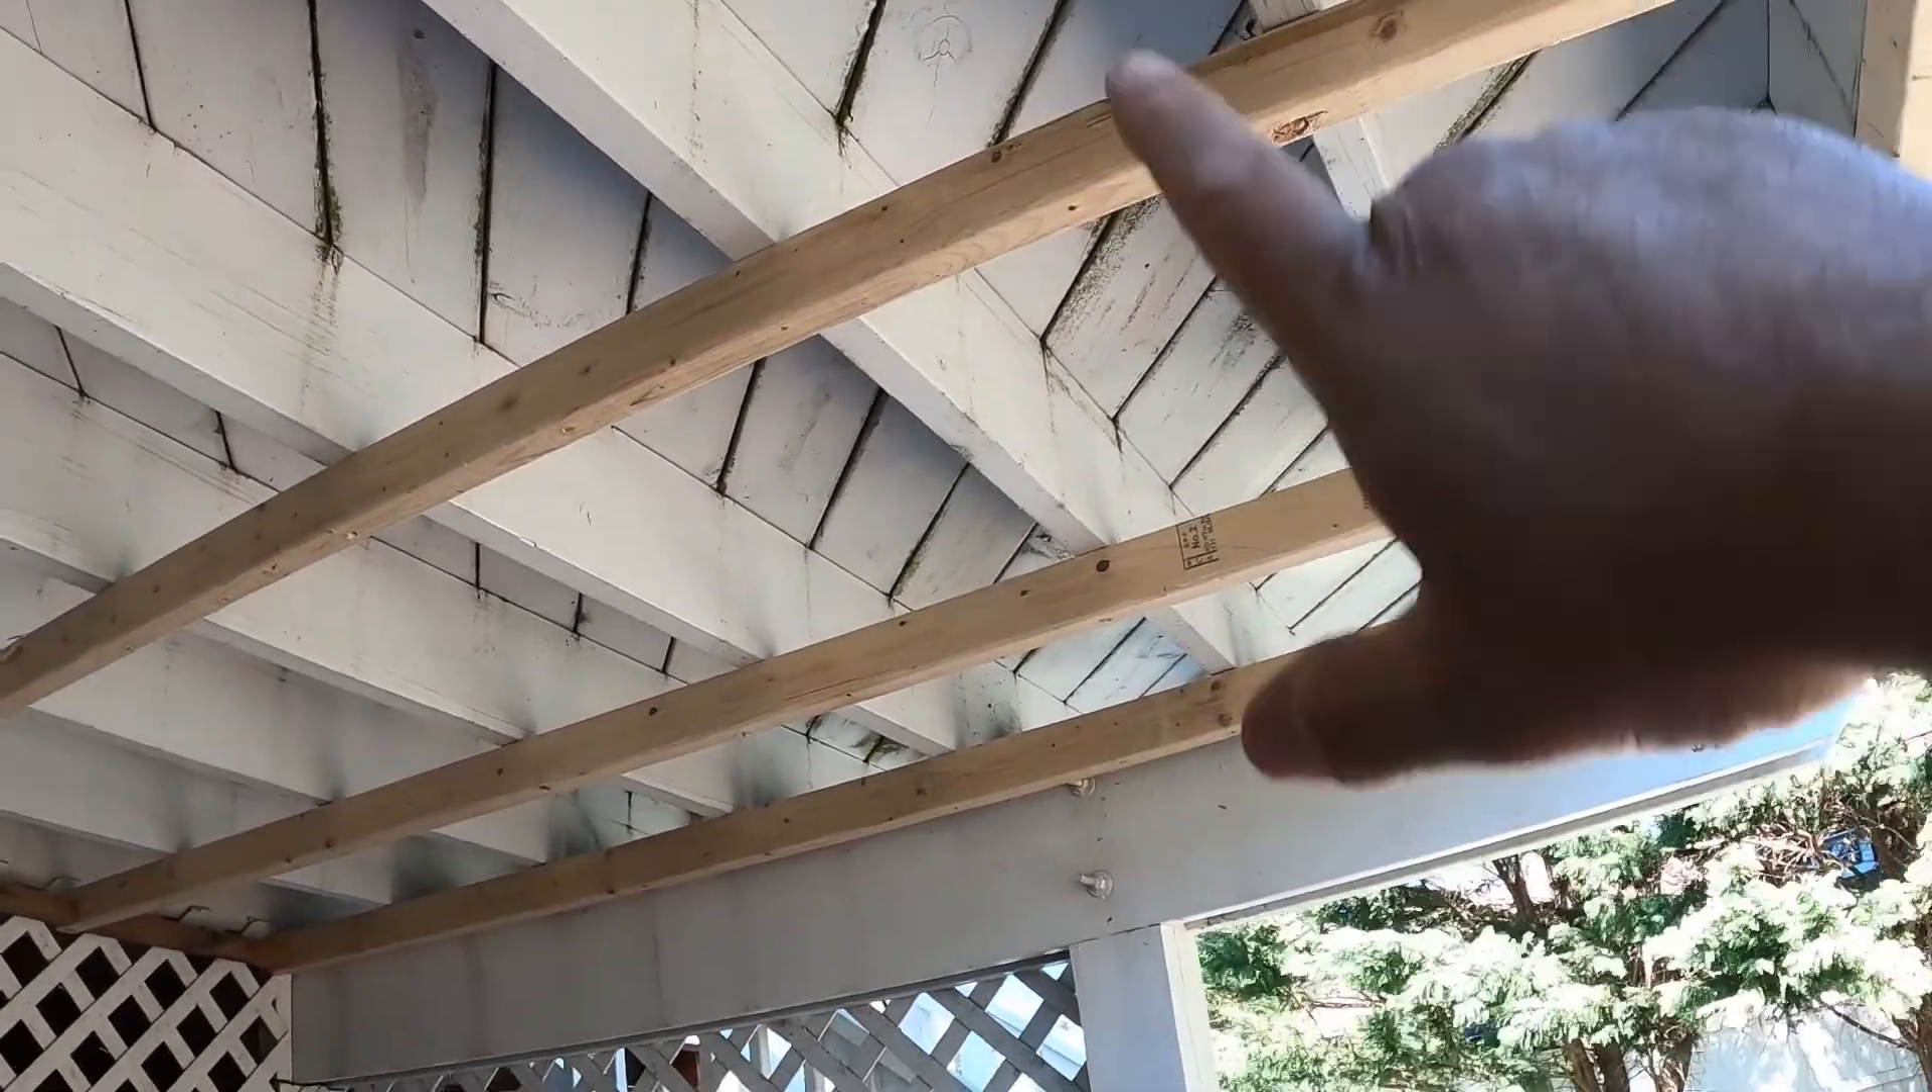Aquí ya tengo puesta la madera Que va a ir Donde va a ir clavada la lámina.